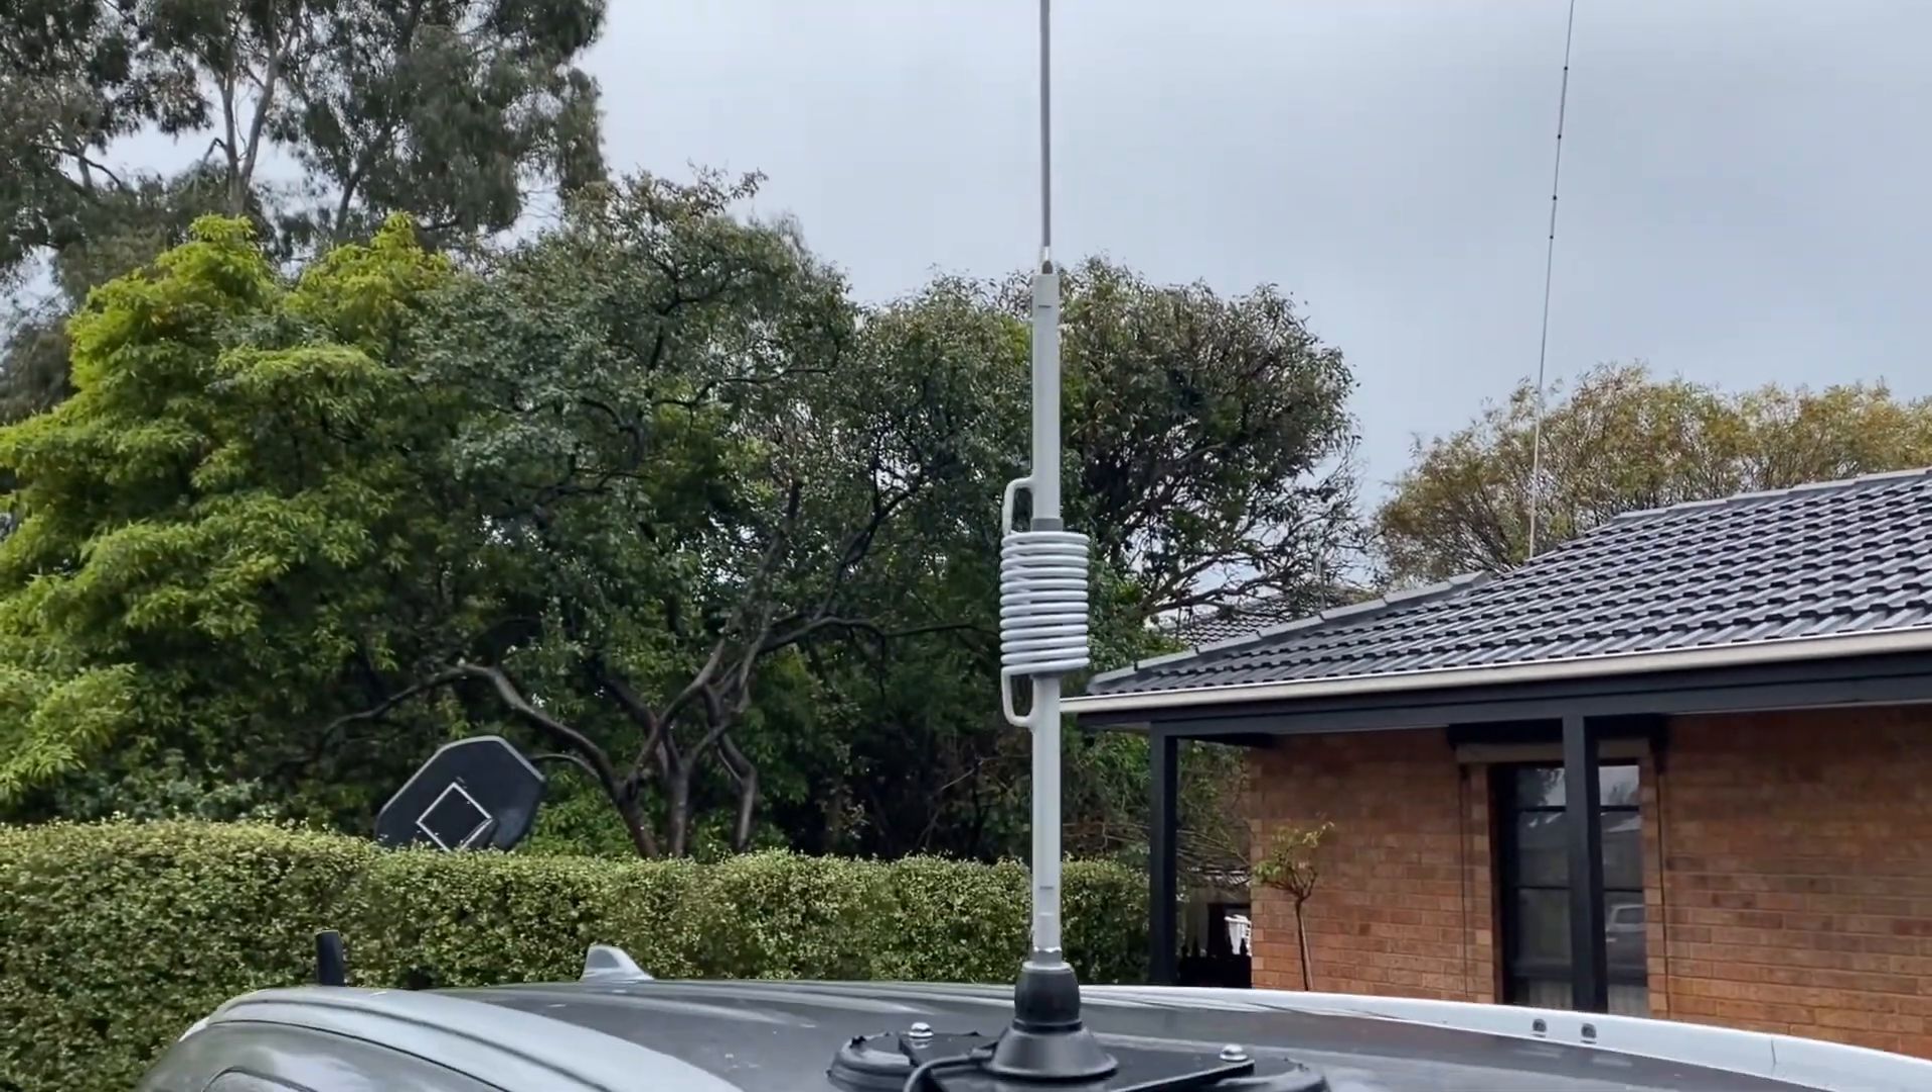All right so there we go we have the antenna on the car here.